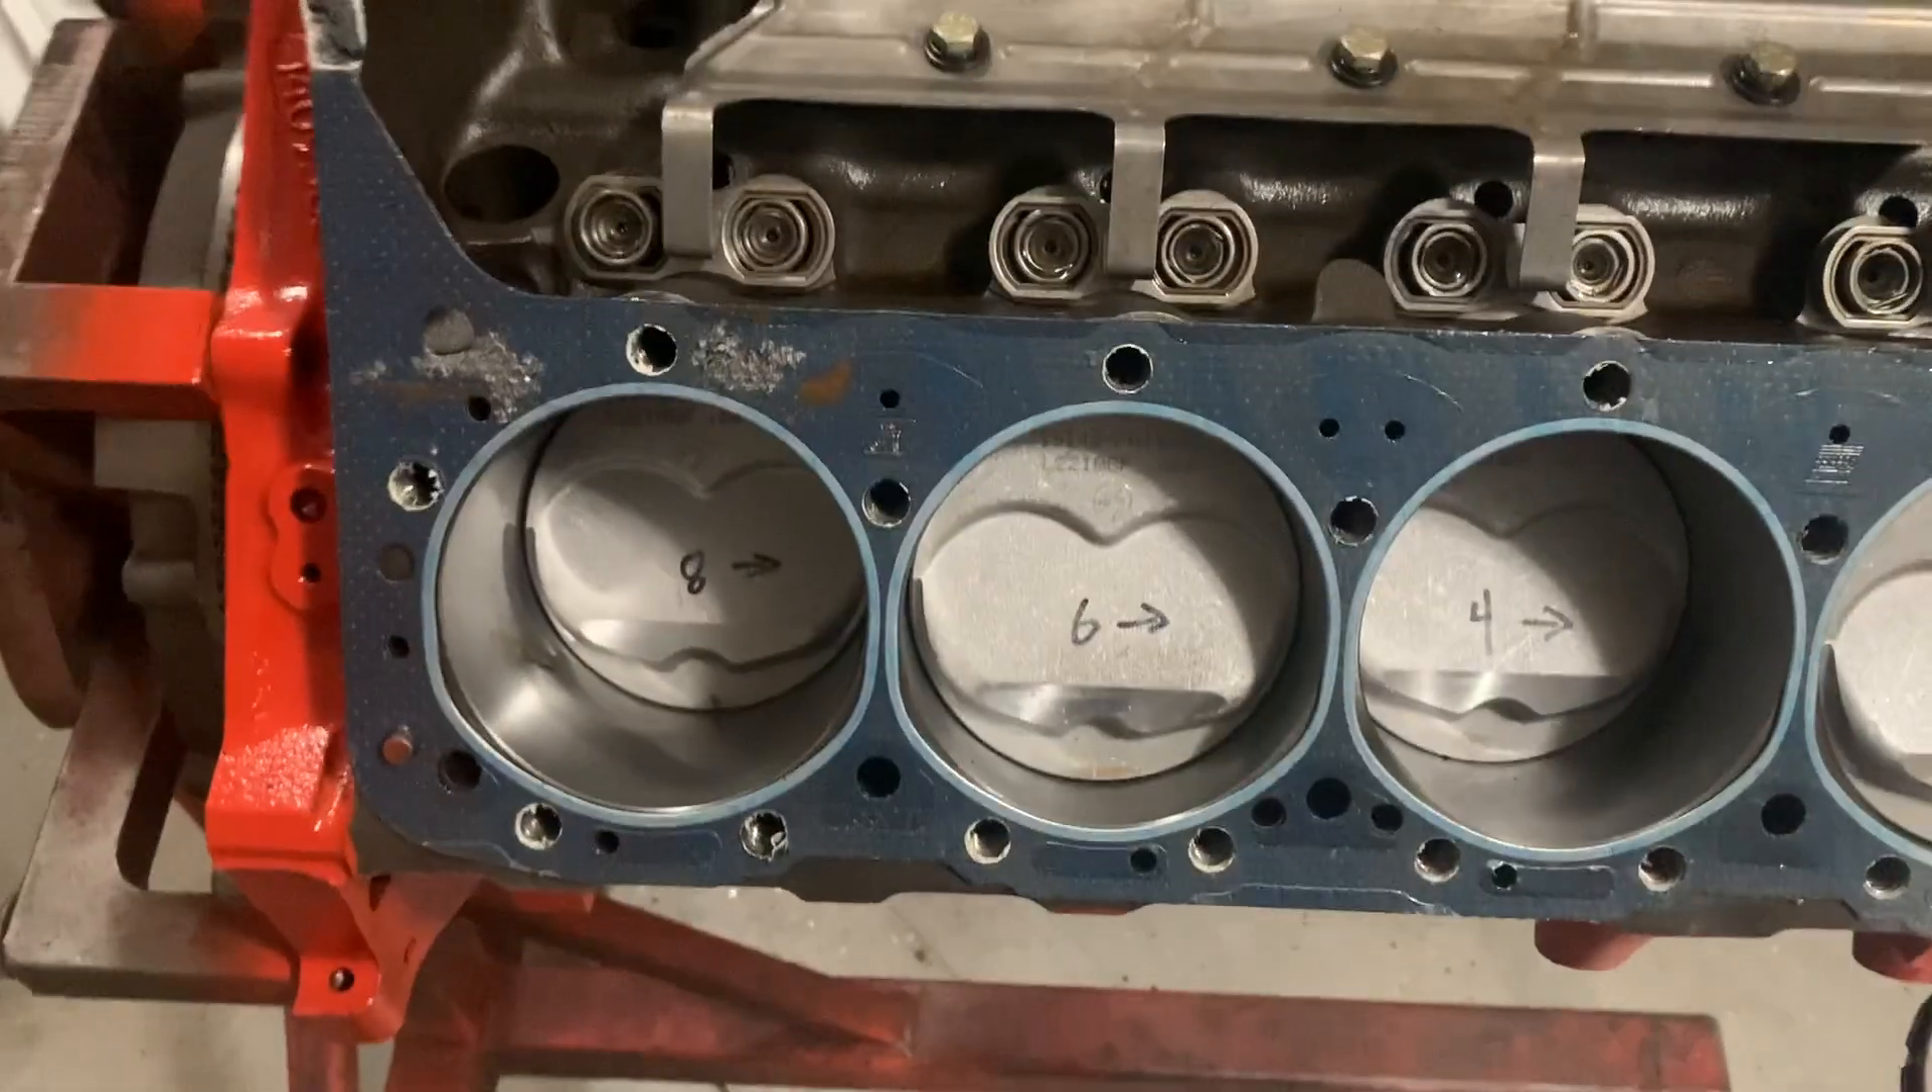So now that I got the heads off, you can see these are the original style DZ -302 pistons.